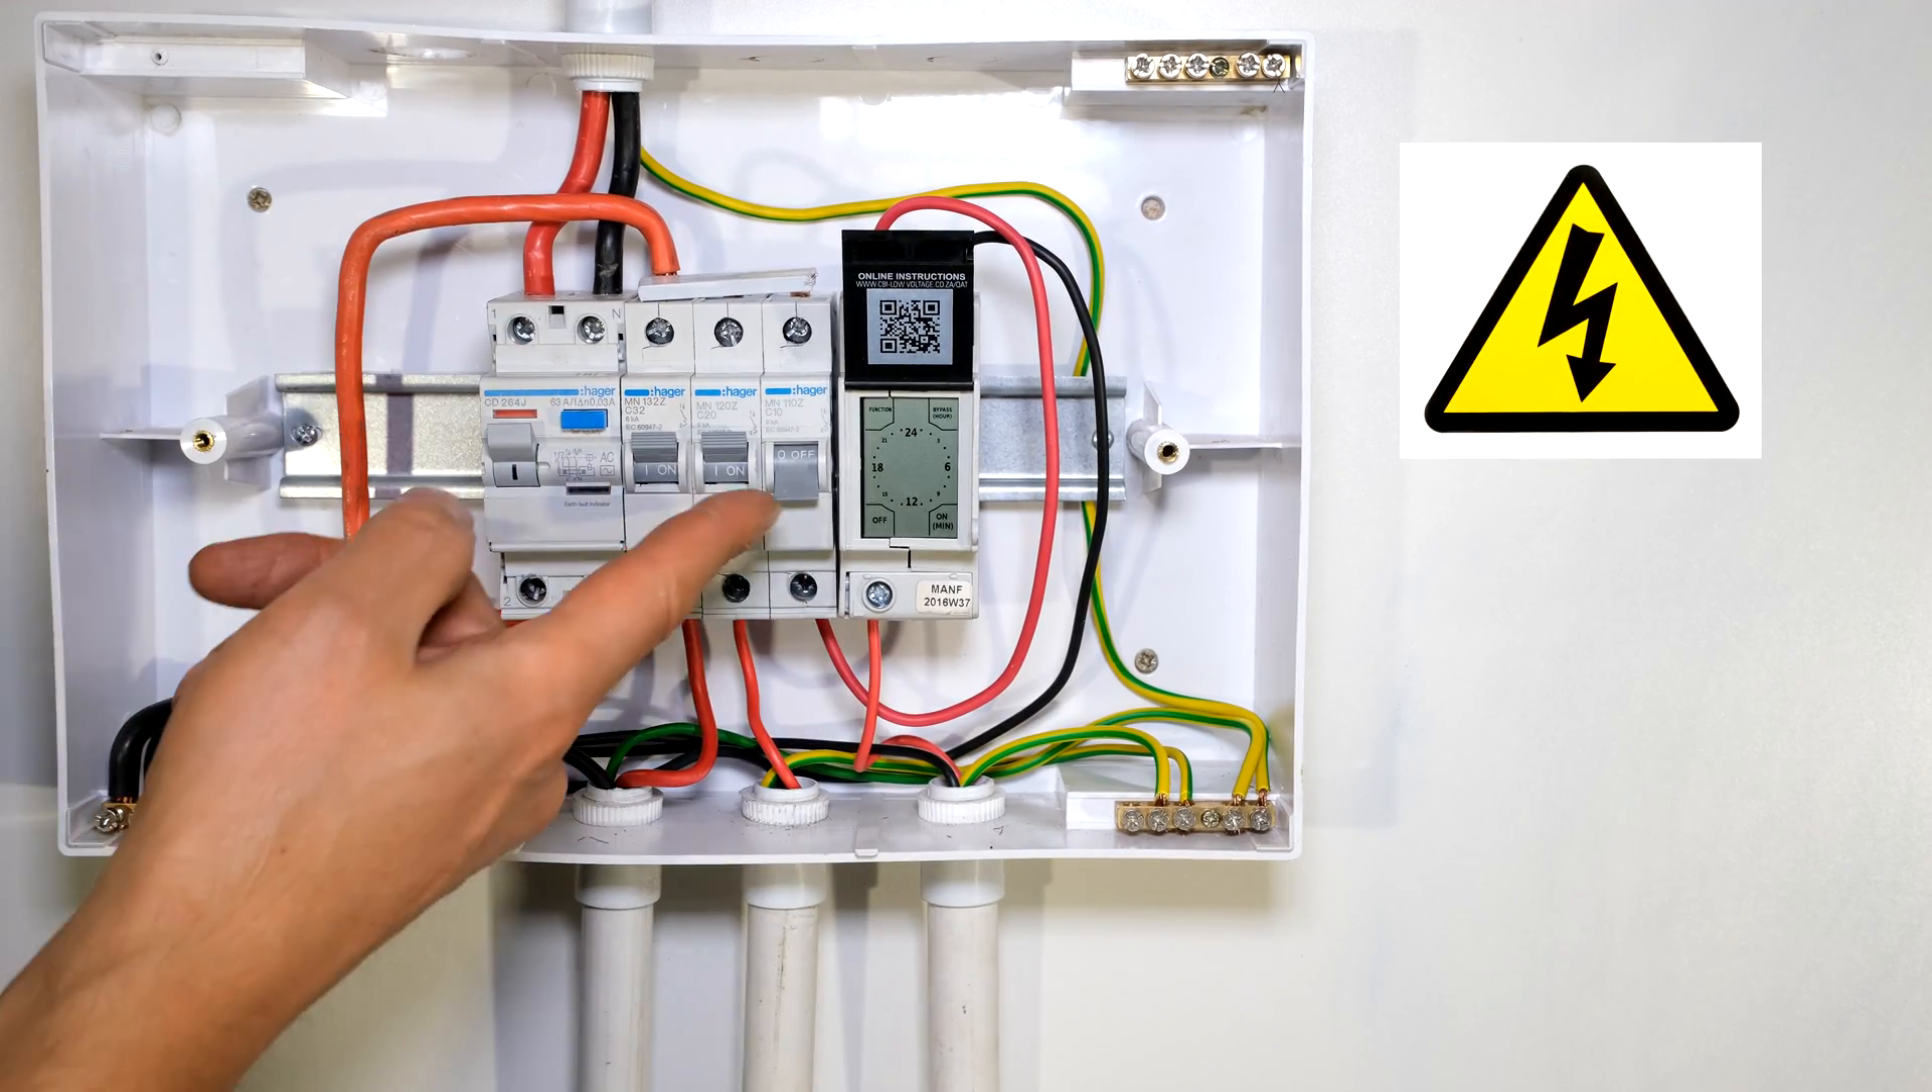I can now energize my db board but now be careful because I haven't put the cover back on and I can operate that circuit.